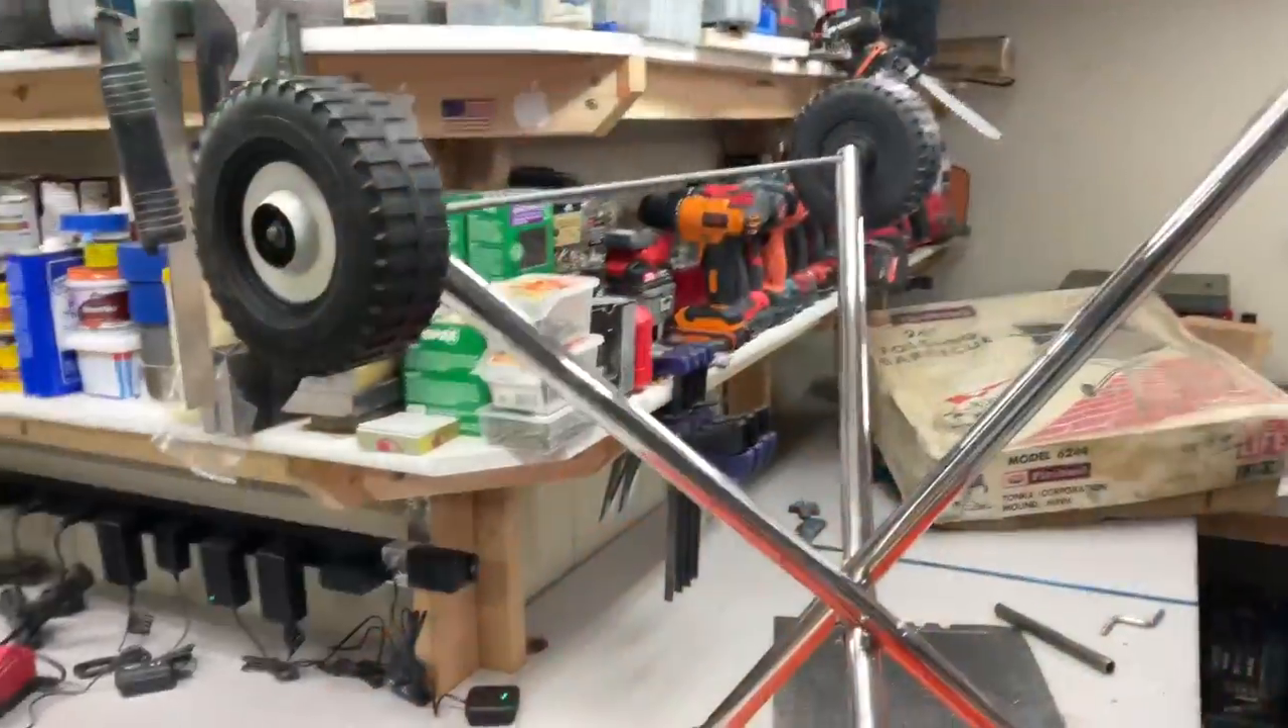All right, if you remember, I got the wheels on there.